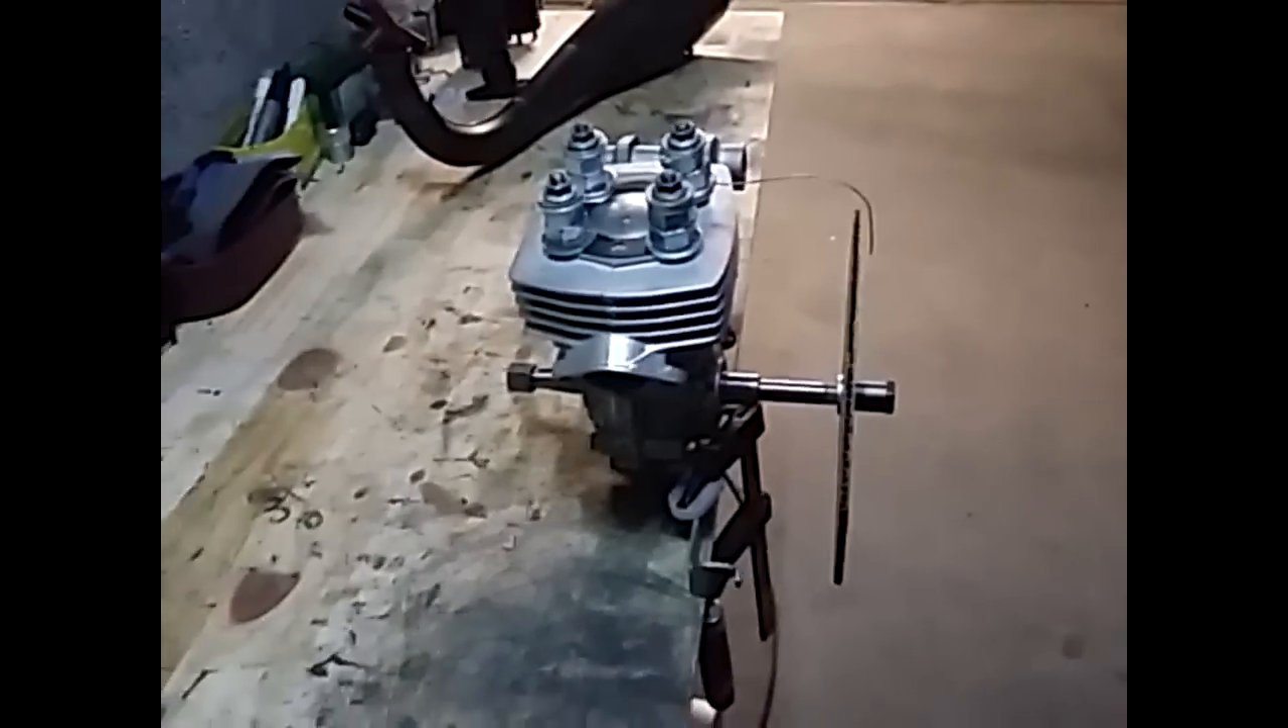Le moteur comme vous pouvez le voir, il est monté.